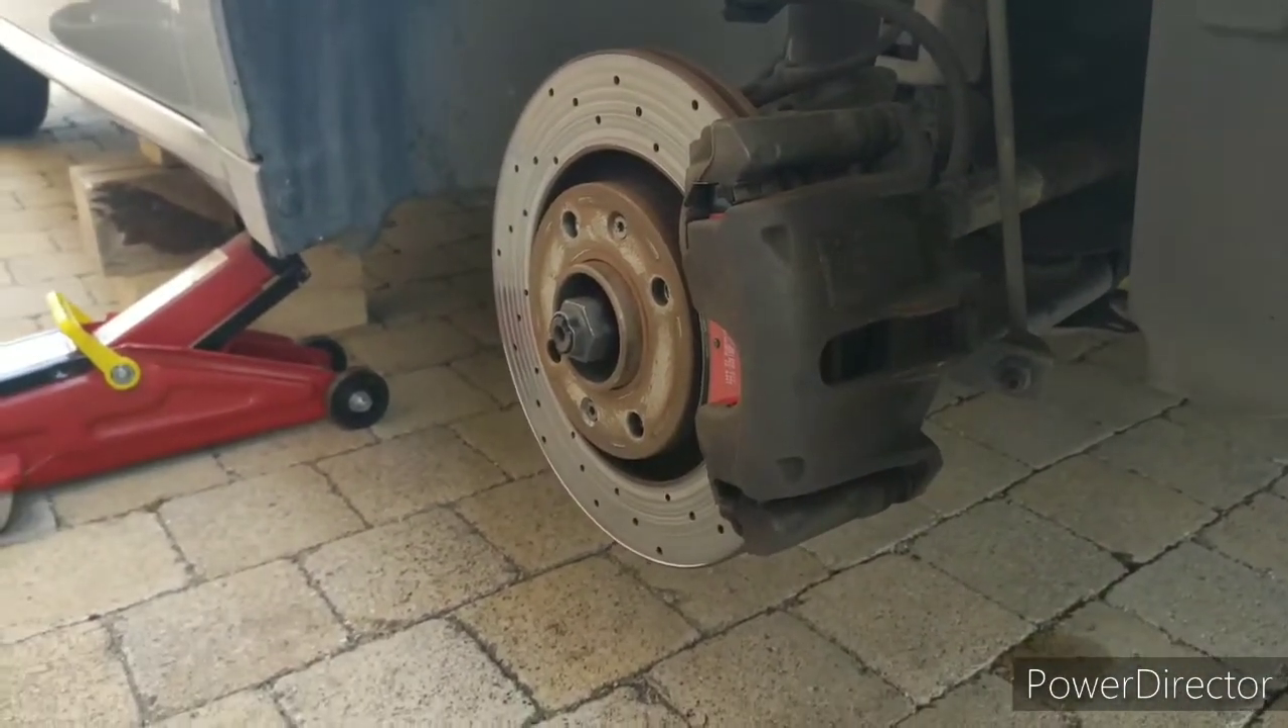Voilà, donc là, maintenant, on a fini. Il n'y a plus qu'à remettre la roue.